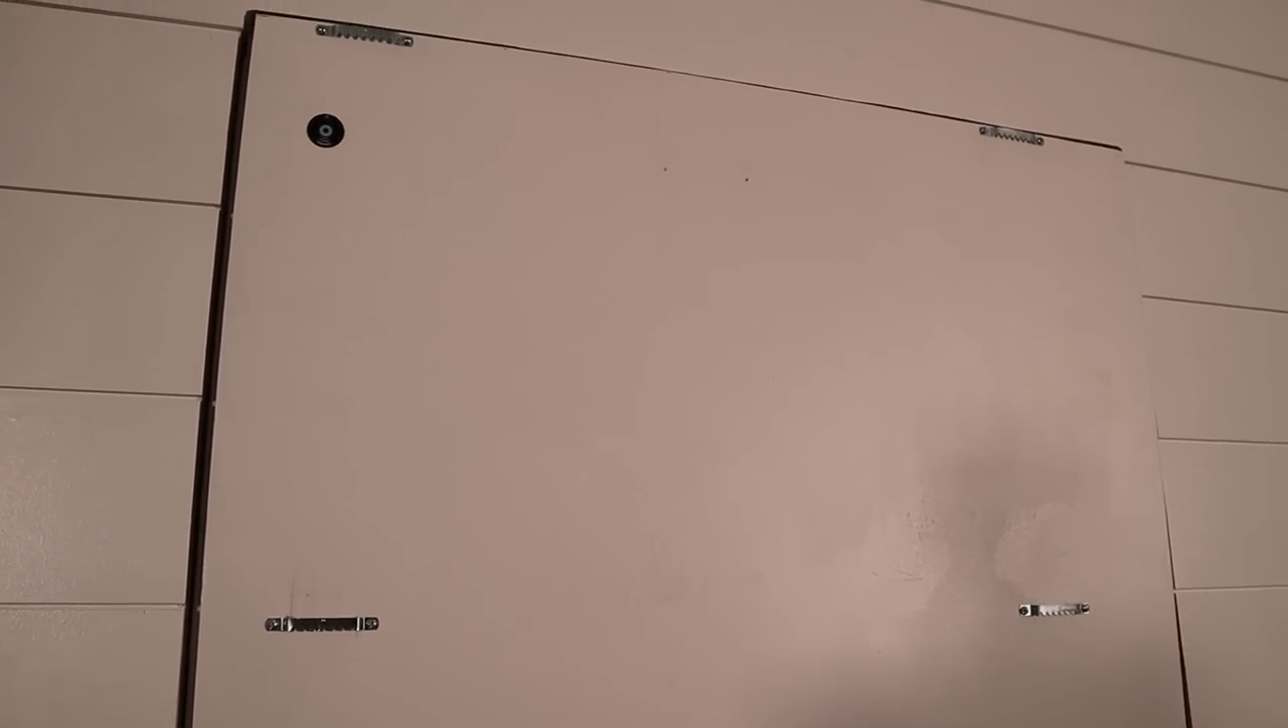The door has the other half of the picture frame hardware attached to it, and it's important to do four attachment points so that when you pull on the picture, it won't tilt or come off the door.